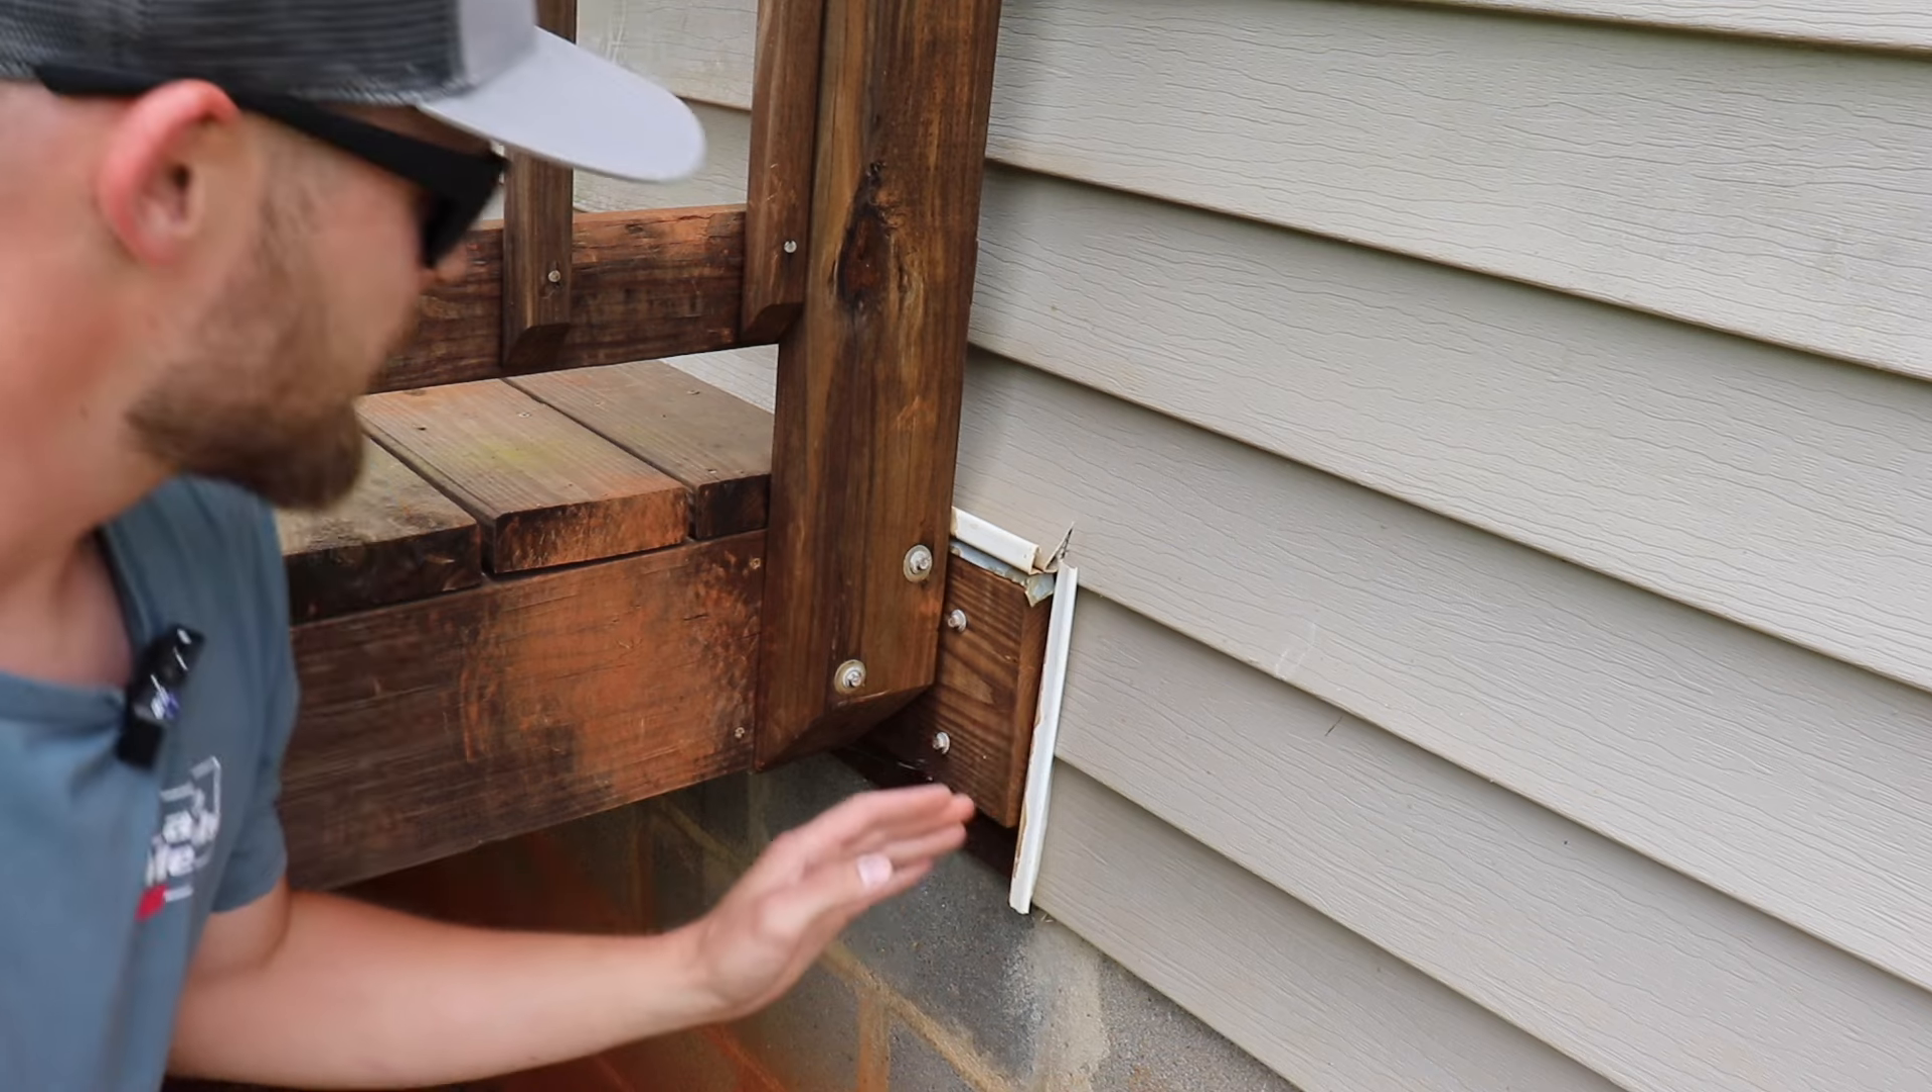But a few things that were done wrong here, you can see we've got the ledger board extending past the deck.